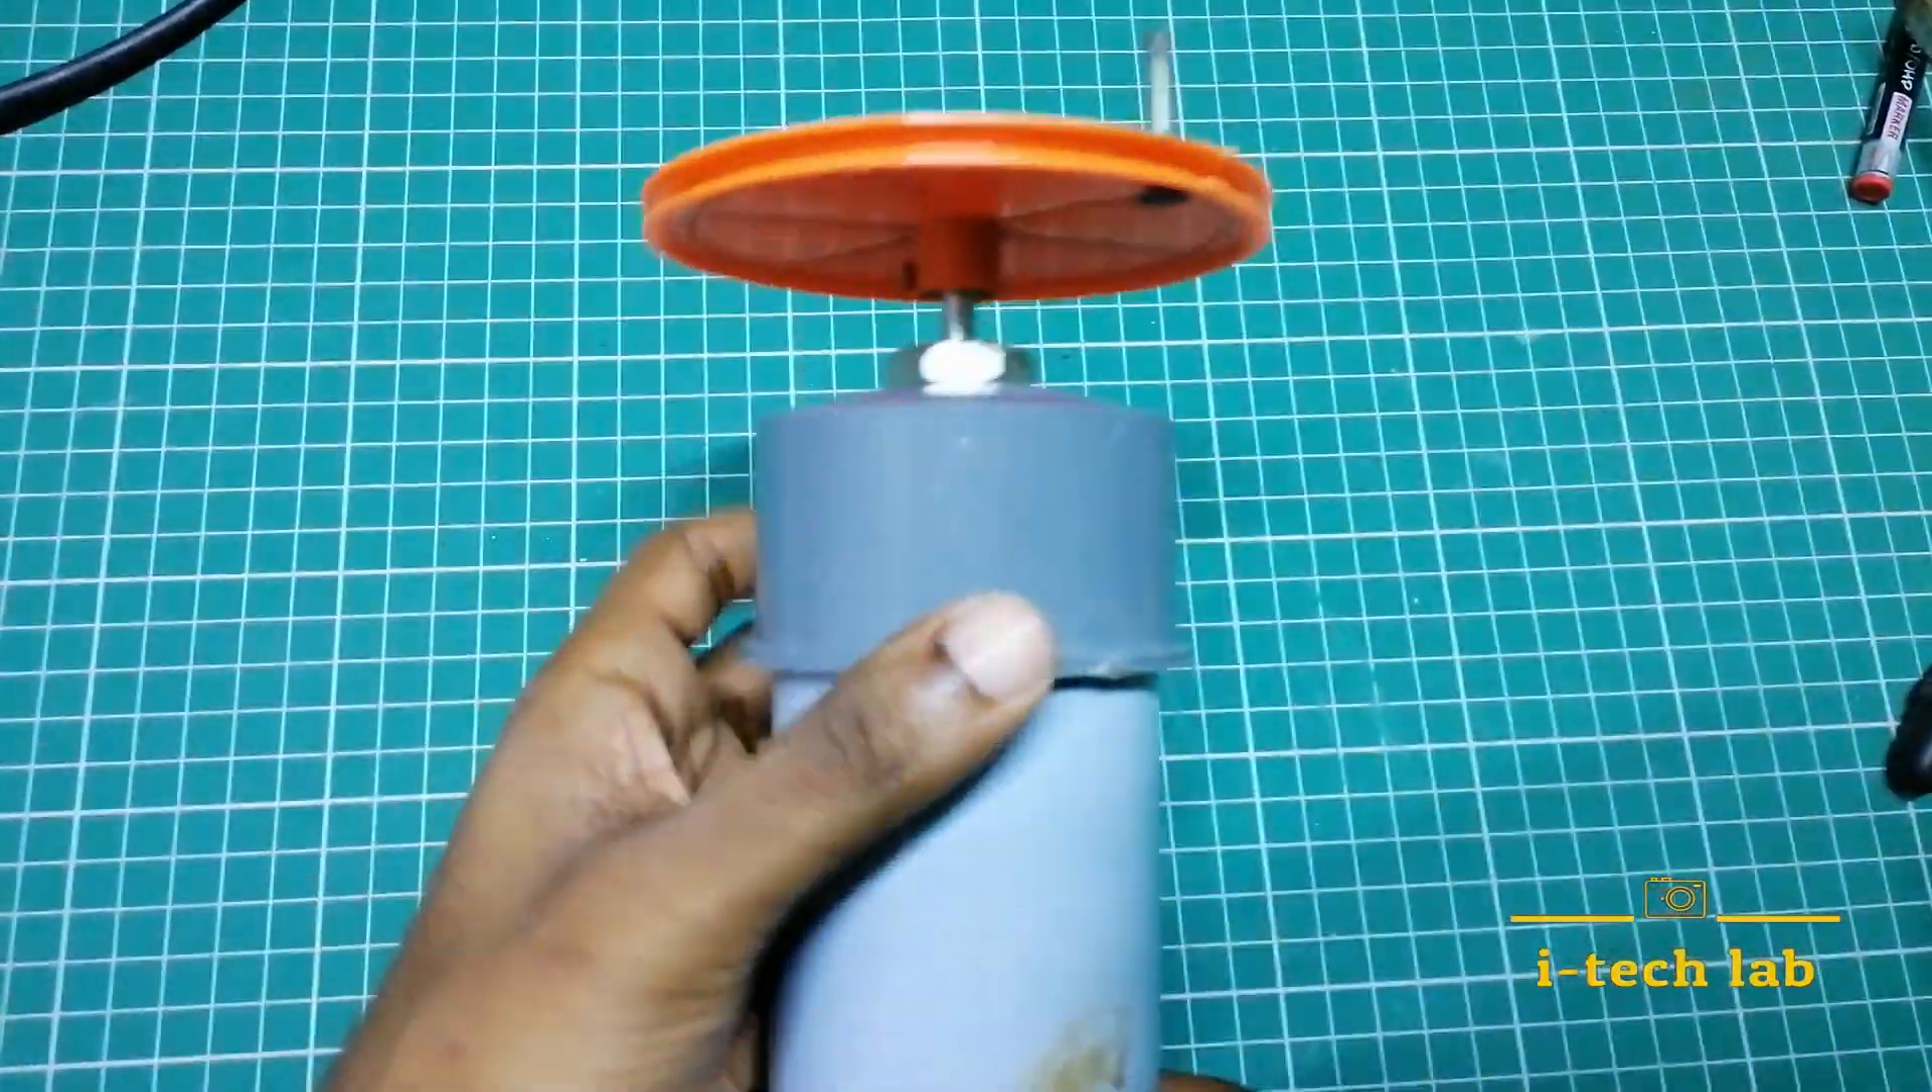Now the pulley is connected to the motor.